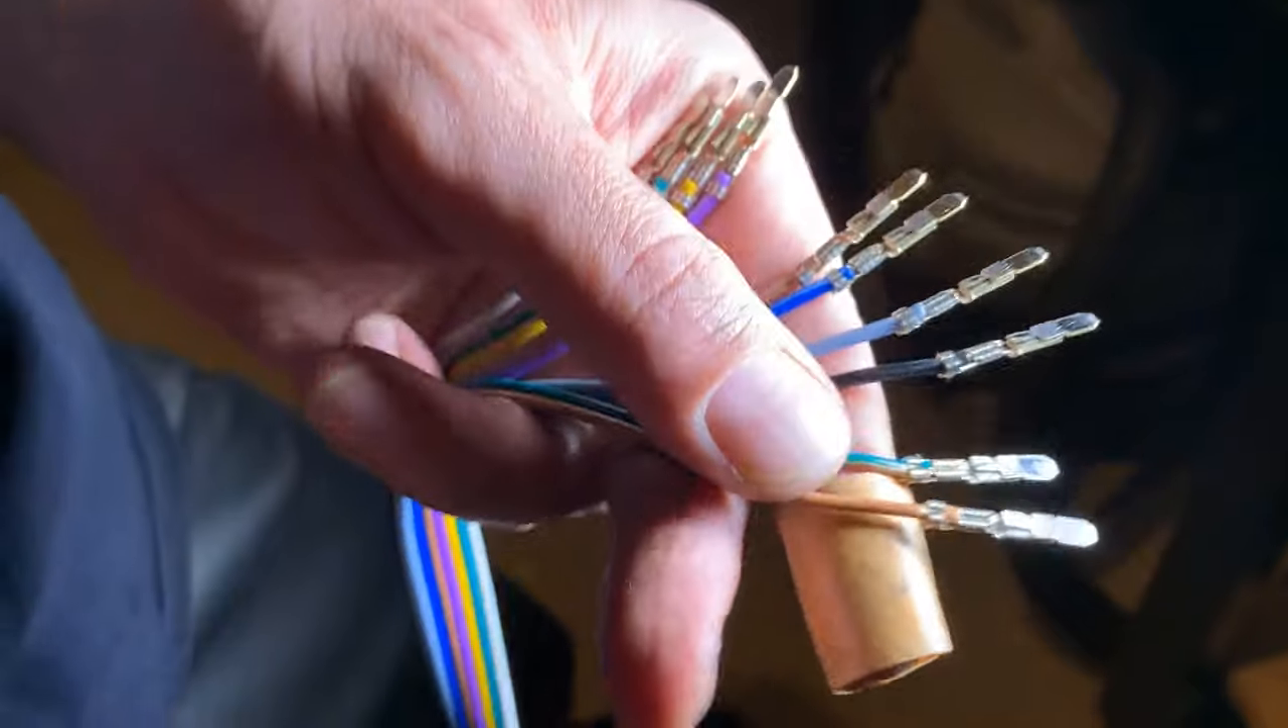So we've removed the plug without cutting any of the wires.